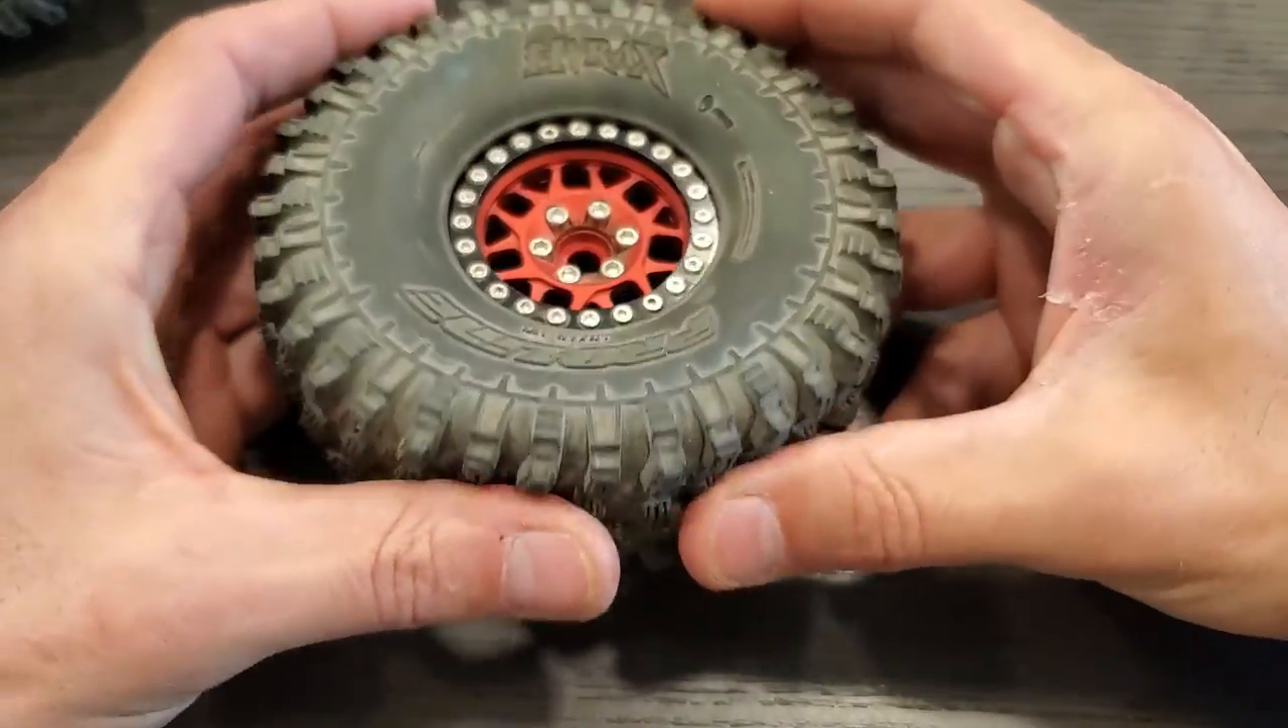Okay so I got the first tire done.